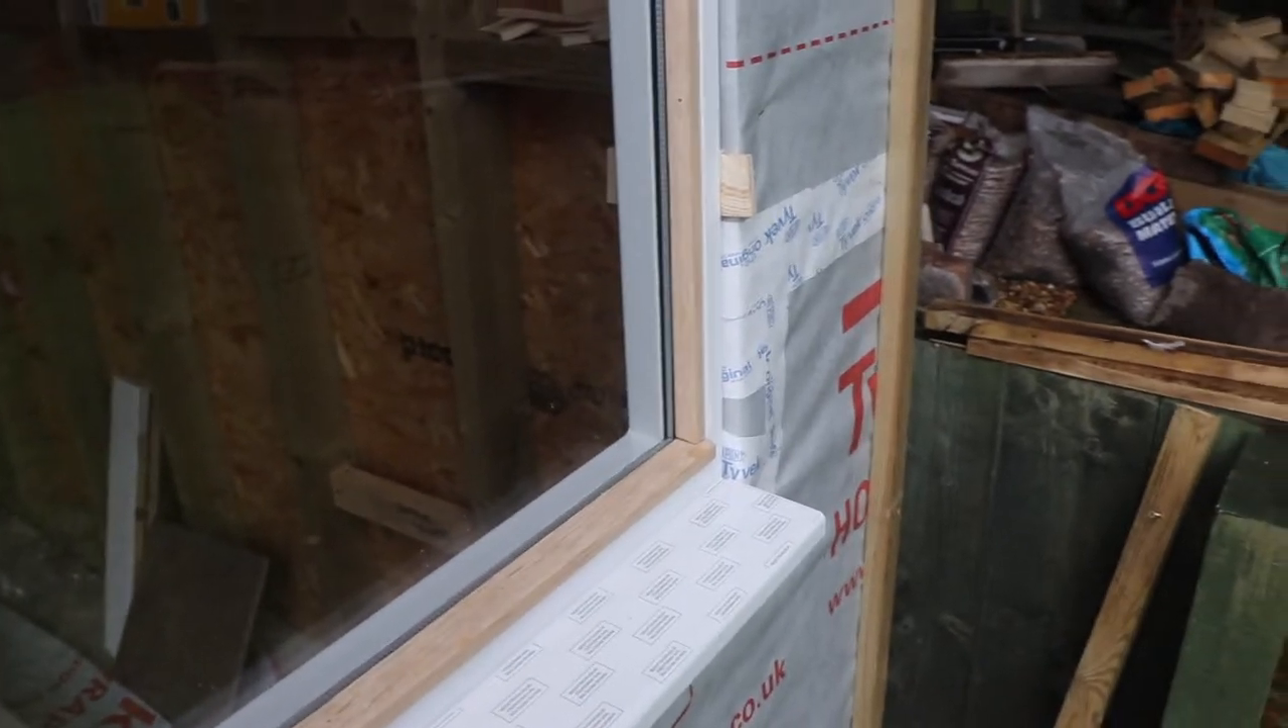I've got the glass in. Okay. And I've got the beading.